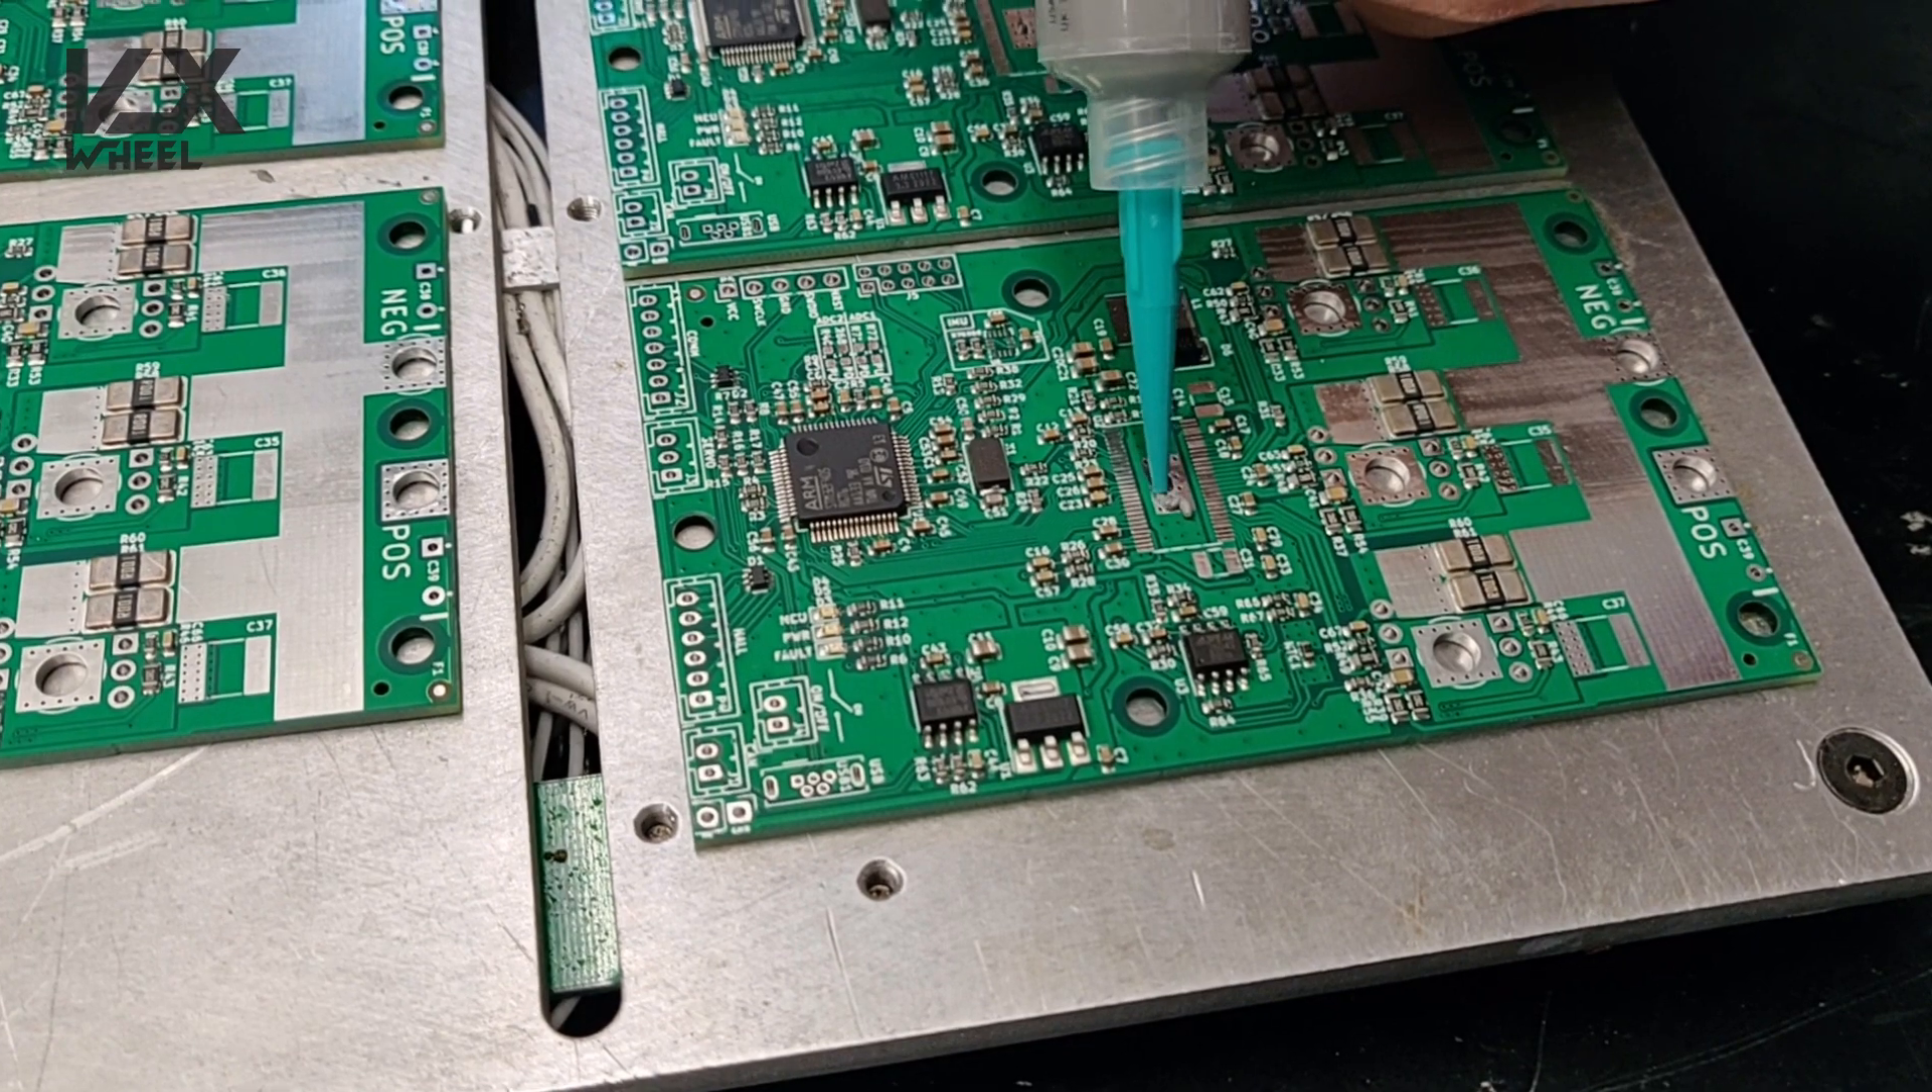Not all components are installed, but most of the small ones are.